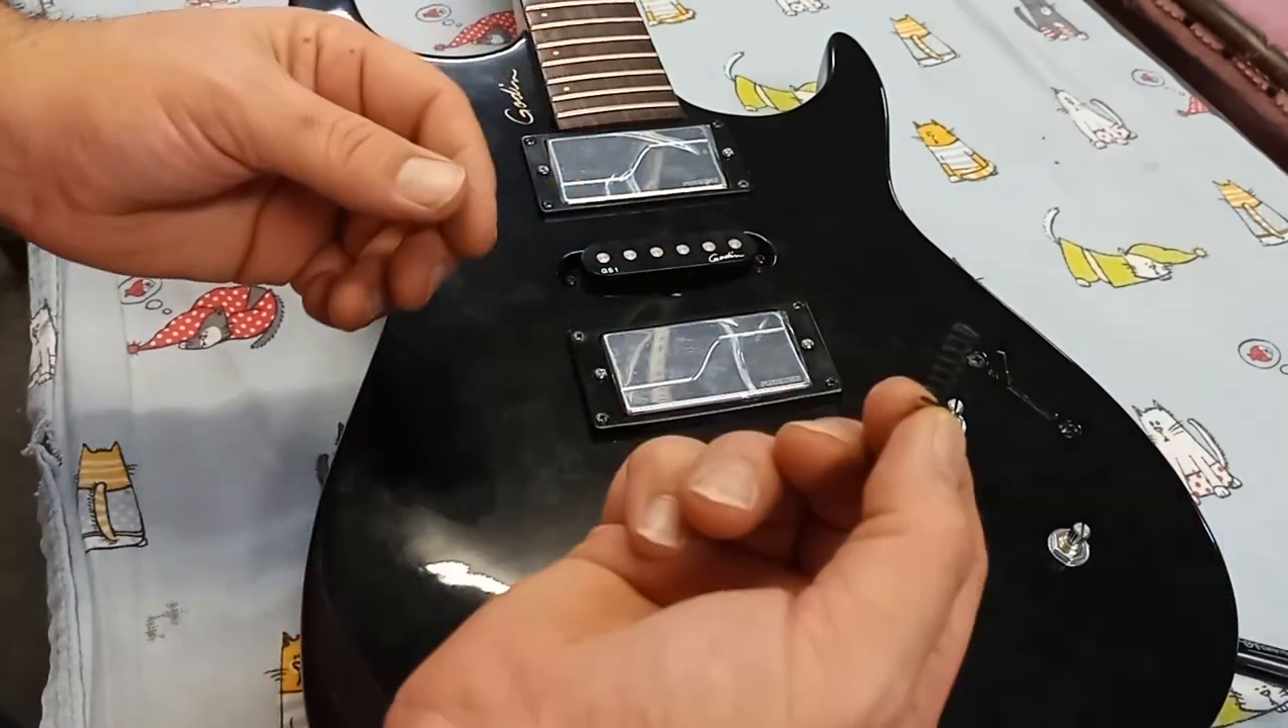I still have the plastic covers on the pickup.